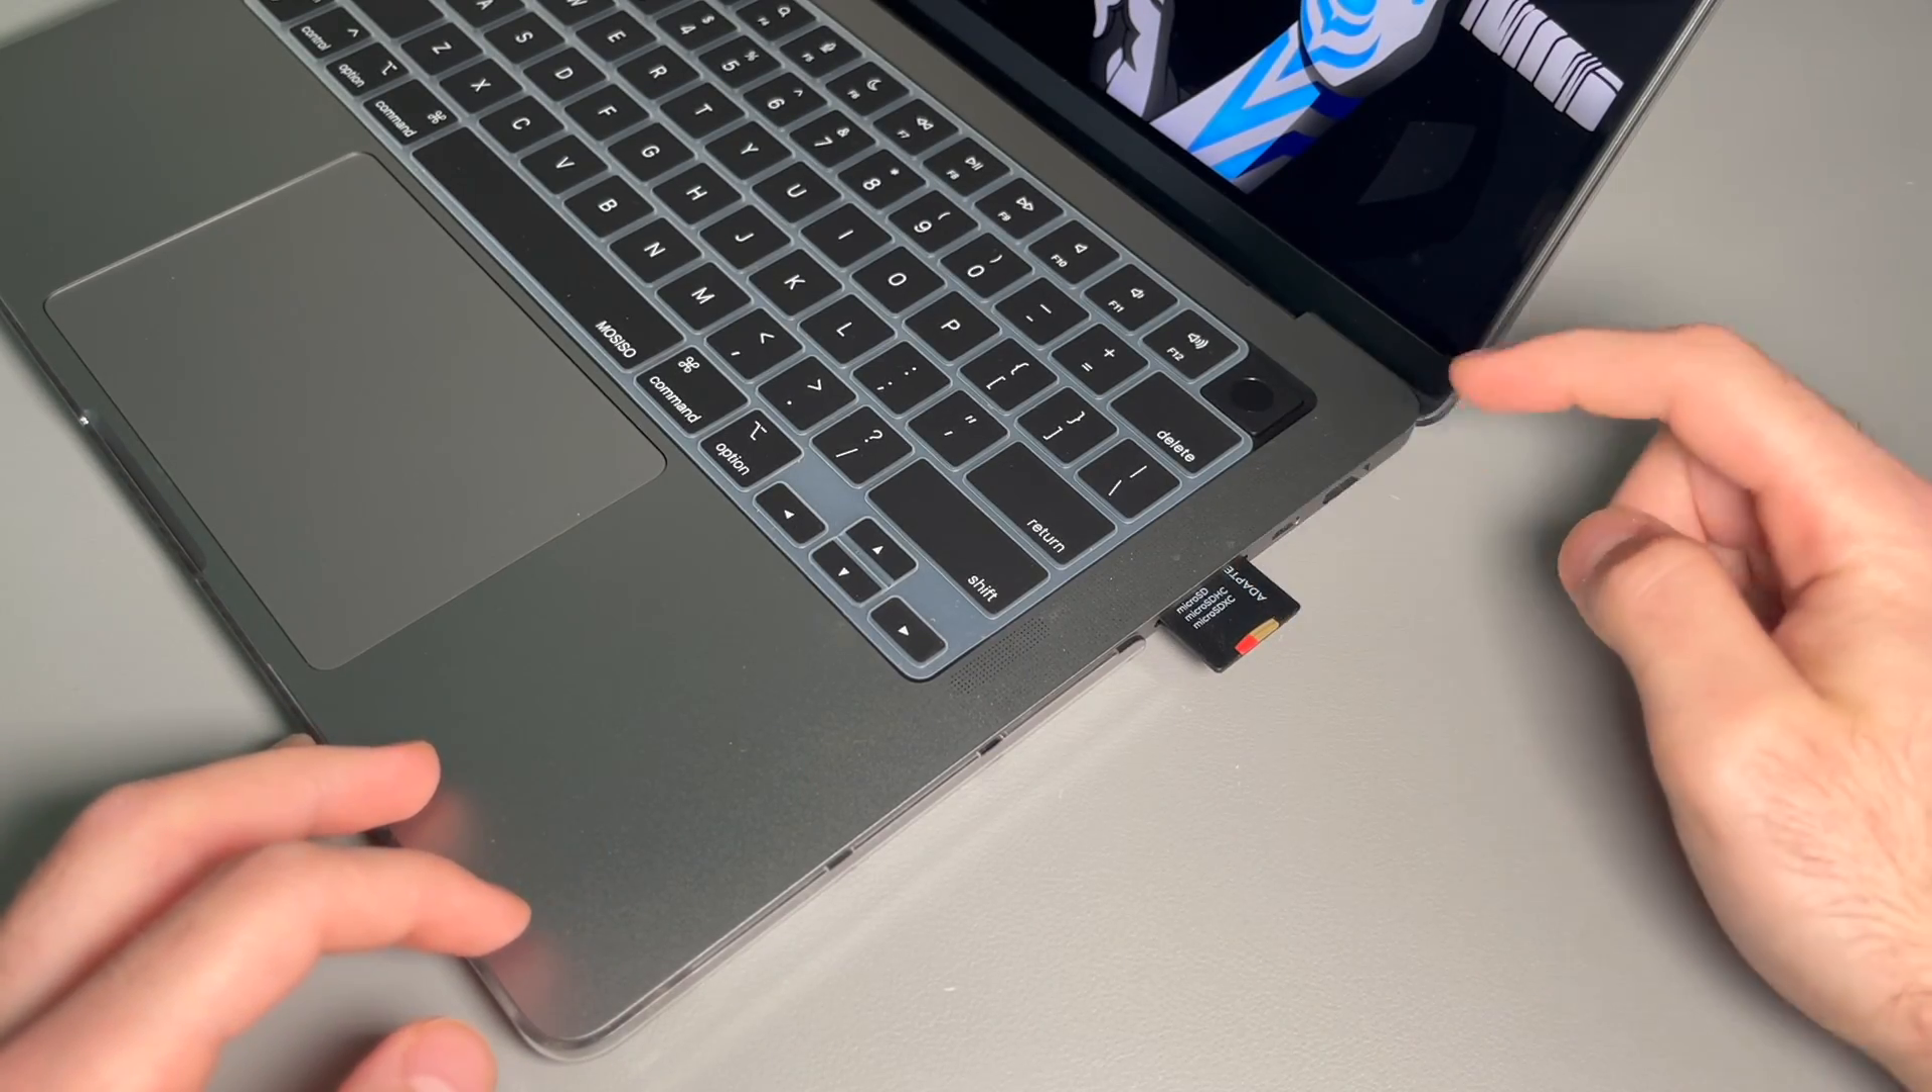This is what it would look like with an sd card in it sticks out quite a bit.